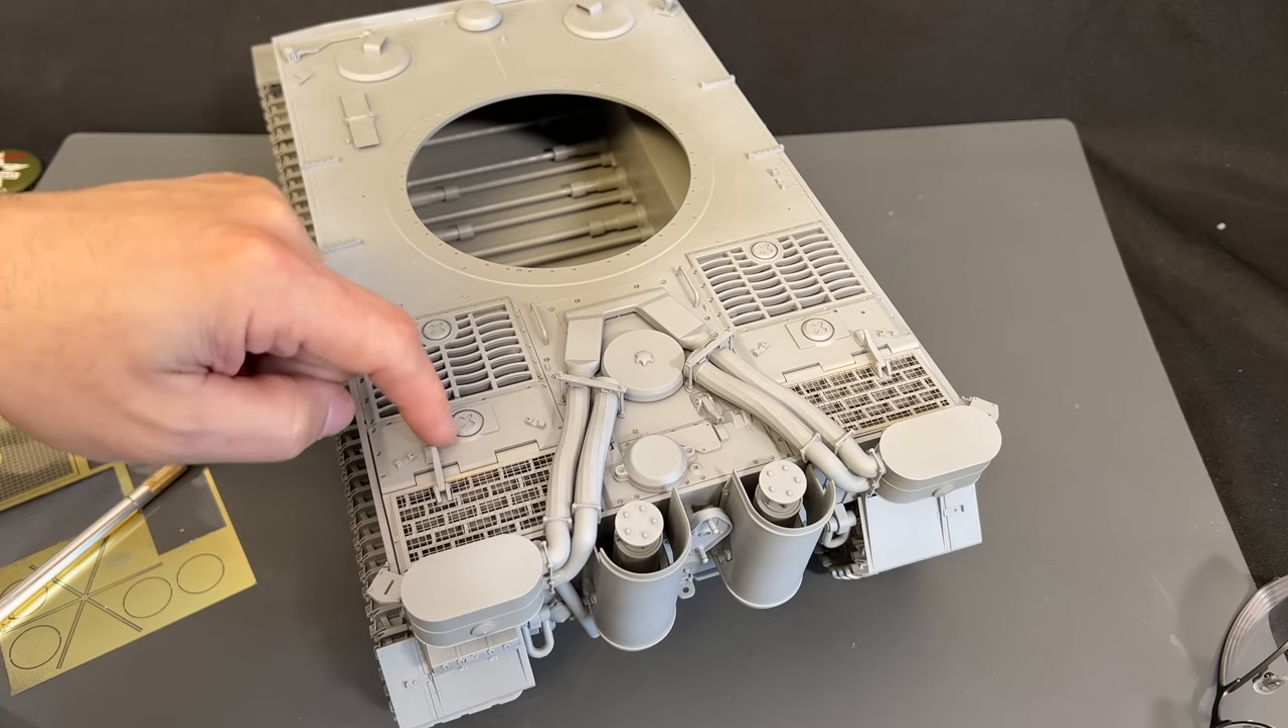I've also noticed, you may notice, is I've put the grates on the back here or the mesh over the grates.